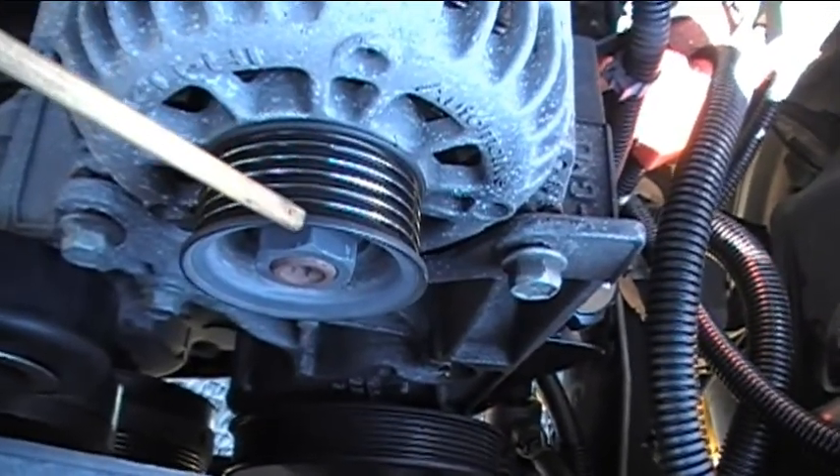Okay, now that we have the main belt off, let's take a closer look at the pulleys for everything.